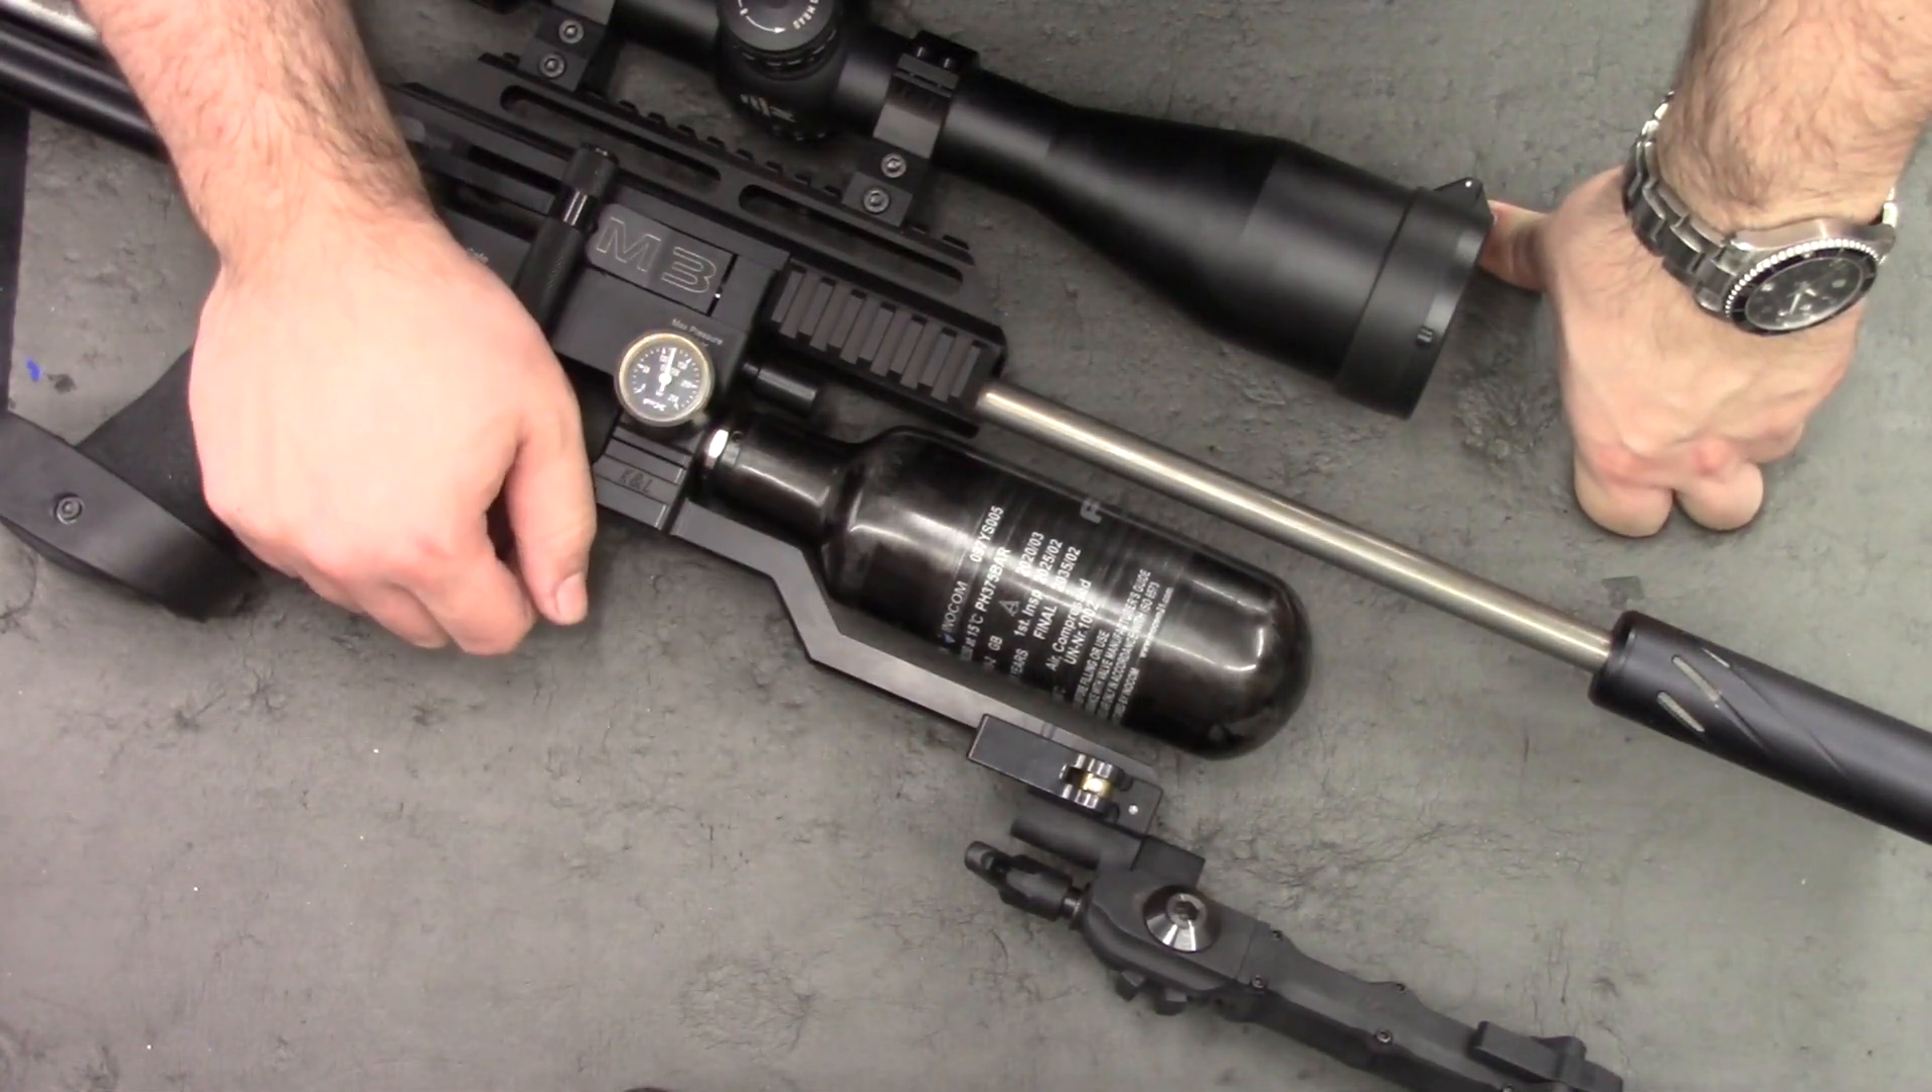So here's the compact bottle fitted on the M3. As you can see there.